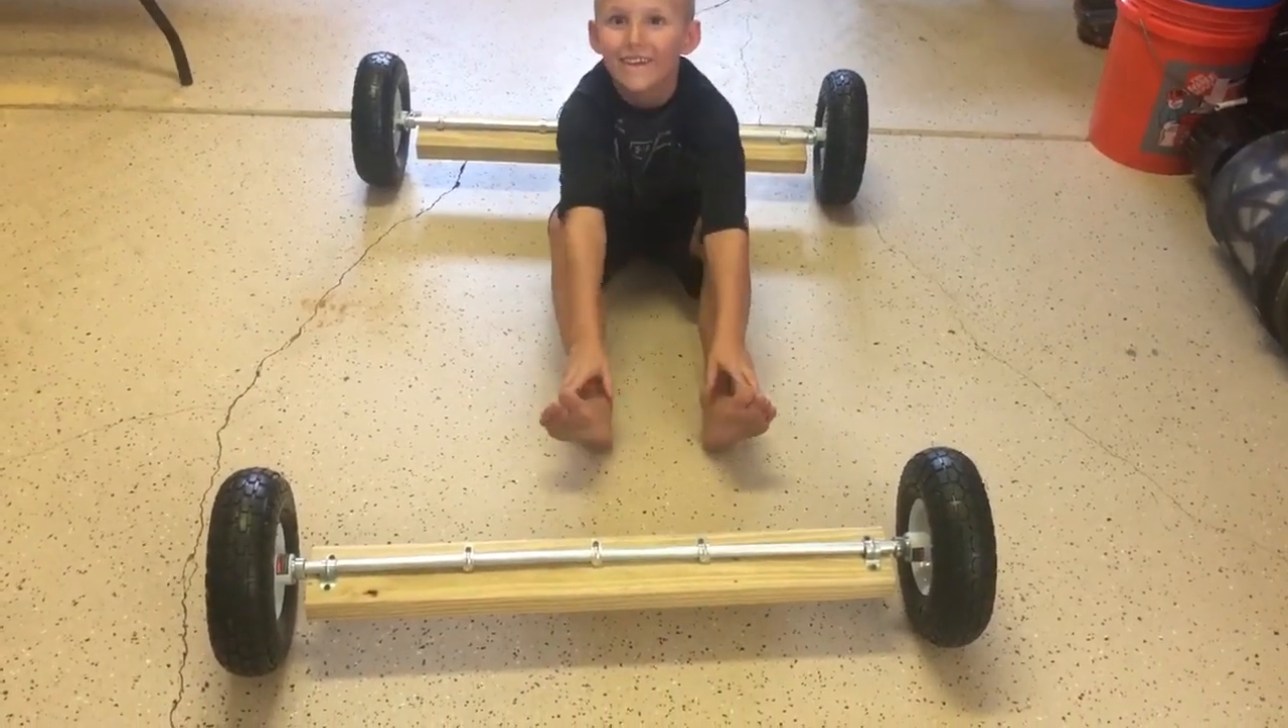Okay, Ryan, that's a pretty good job for today, and we're starting to see the finished product, right? Not exactly, but we've got wheels, tires, we've got axles.